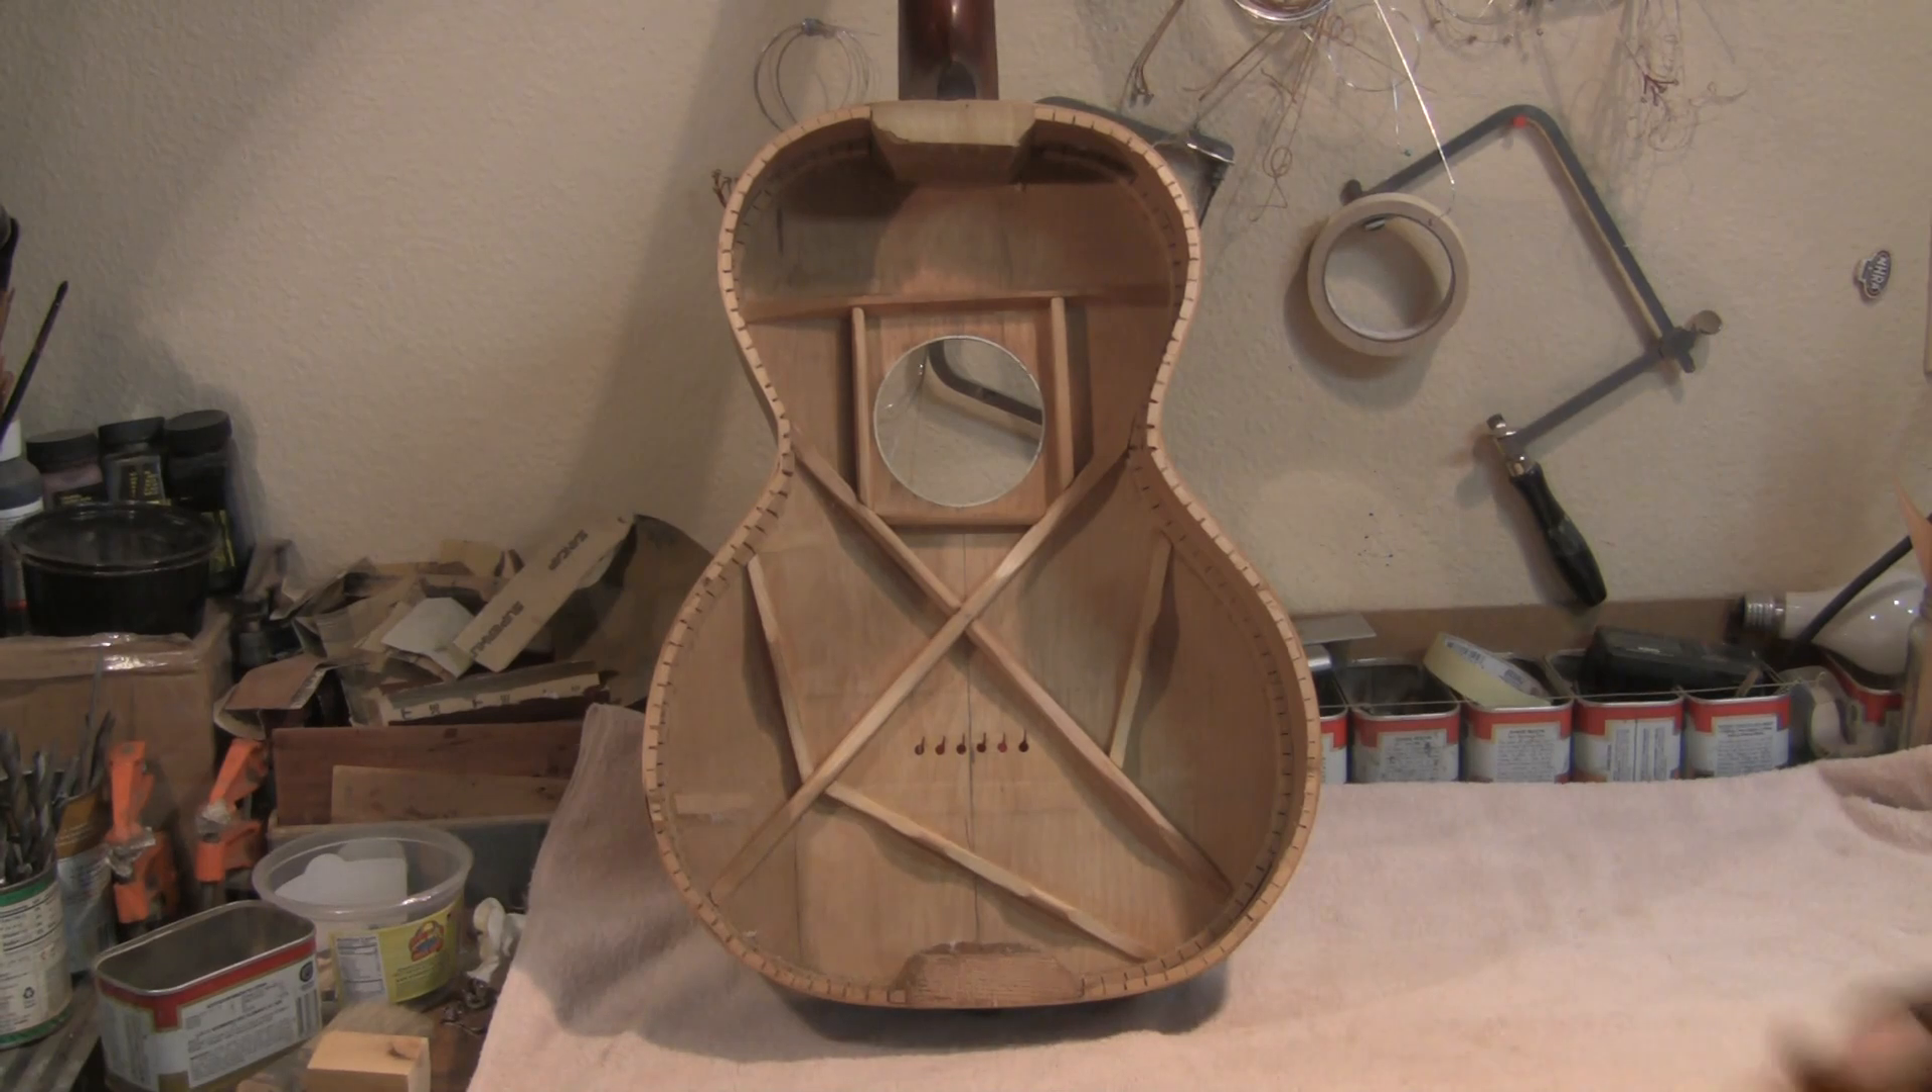Well, this is the resulting bracing pattern. The braces are installed and they're also scalloped.